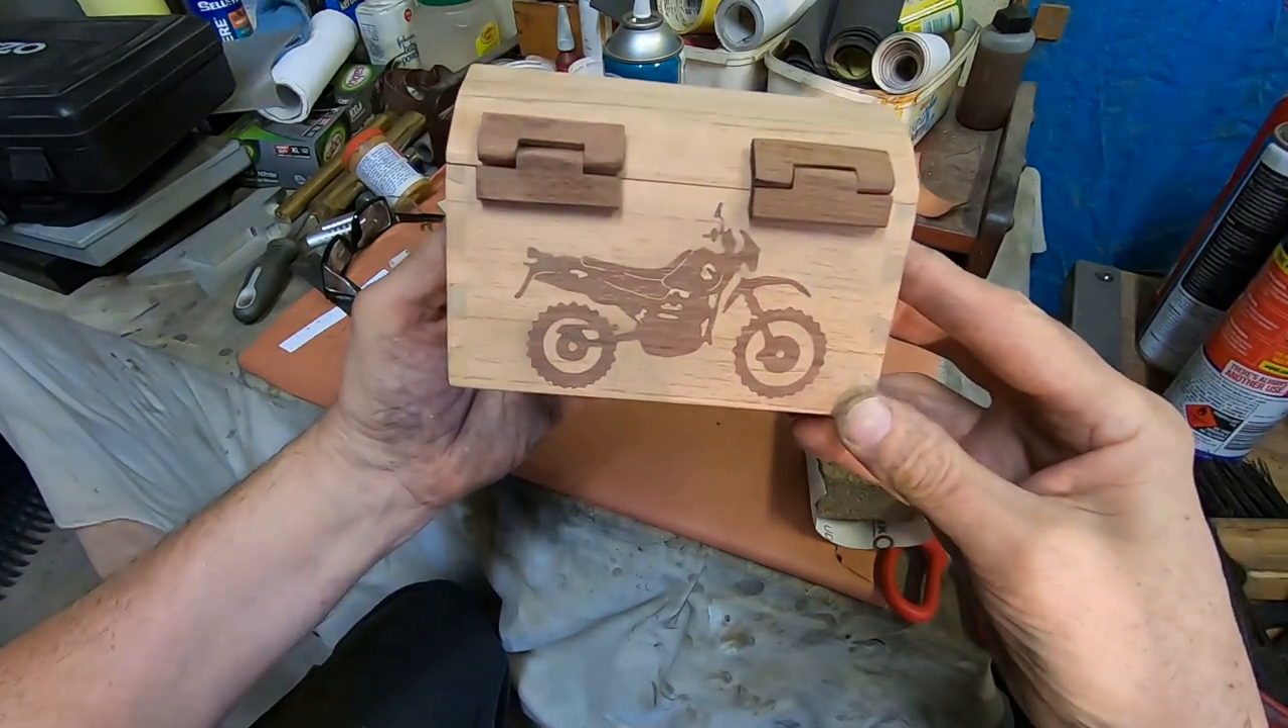So this is the box all put together. I made some wooden hinges and a wooden latch.